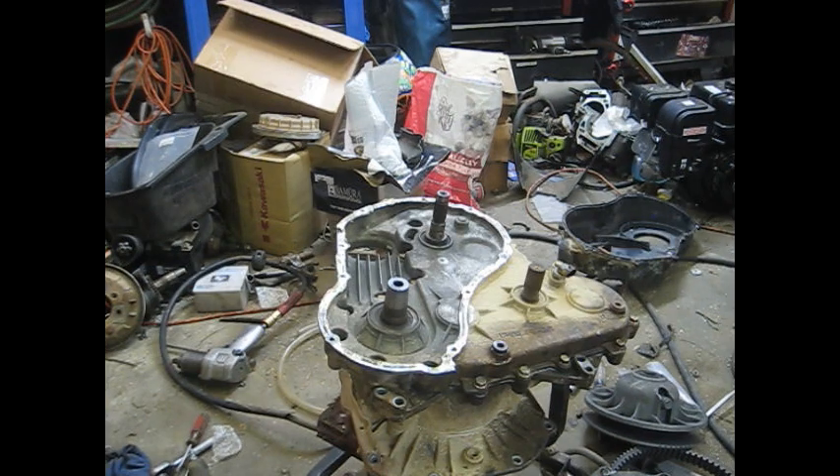All right guys i got the uh cover off it did have a layer of some type of sealant on it so i had to pry it up a little bit.